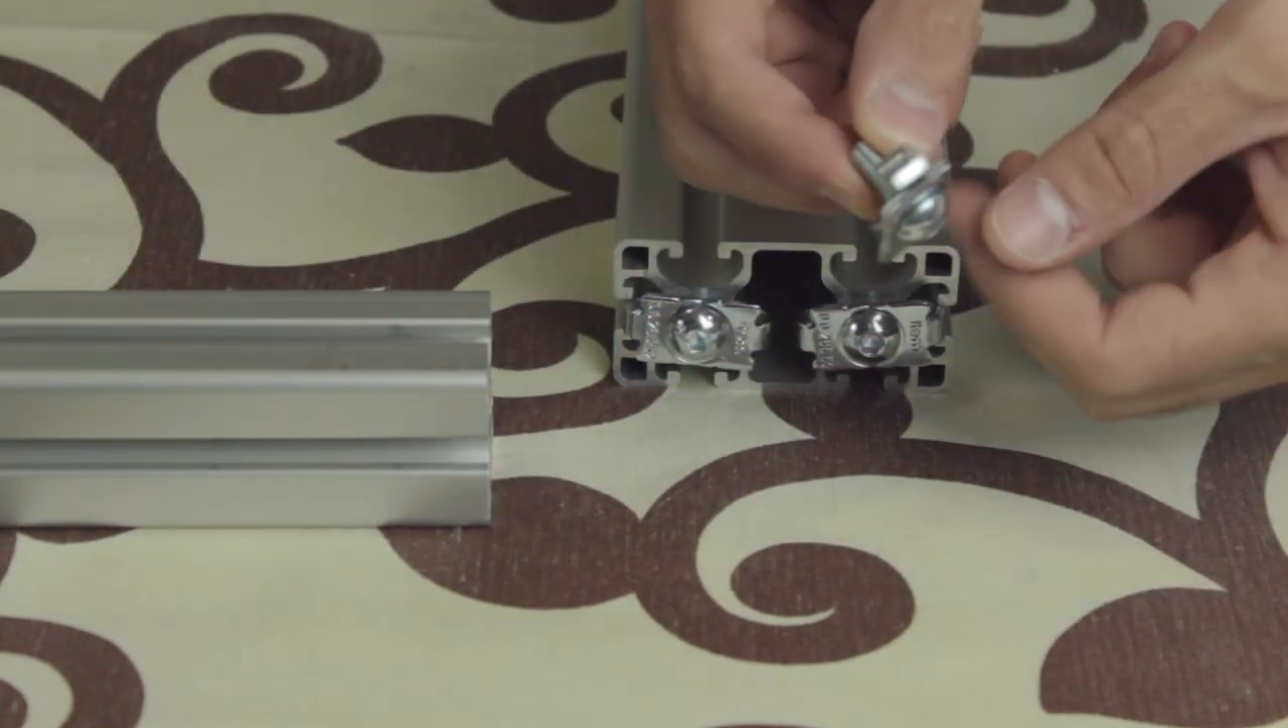Please notice that we previously inserted the standard fasteners in the slots of the profiles, since they will attach to the end of the shorter vertical pillars.